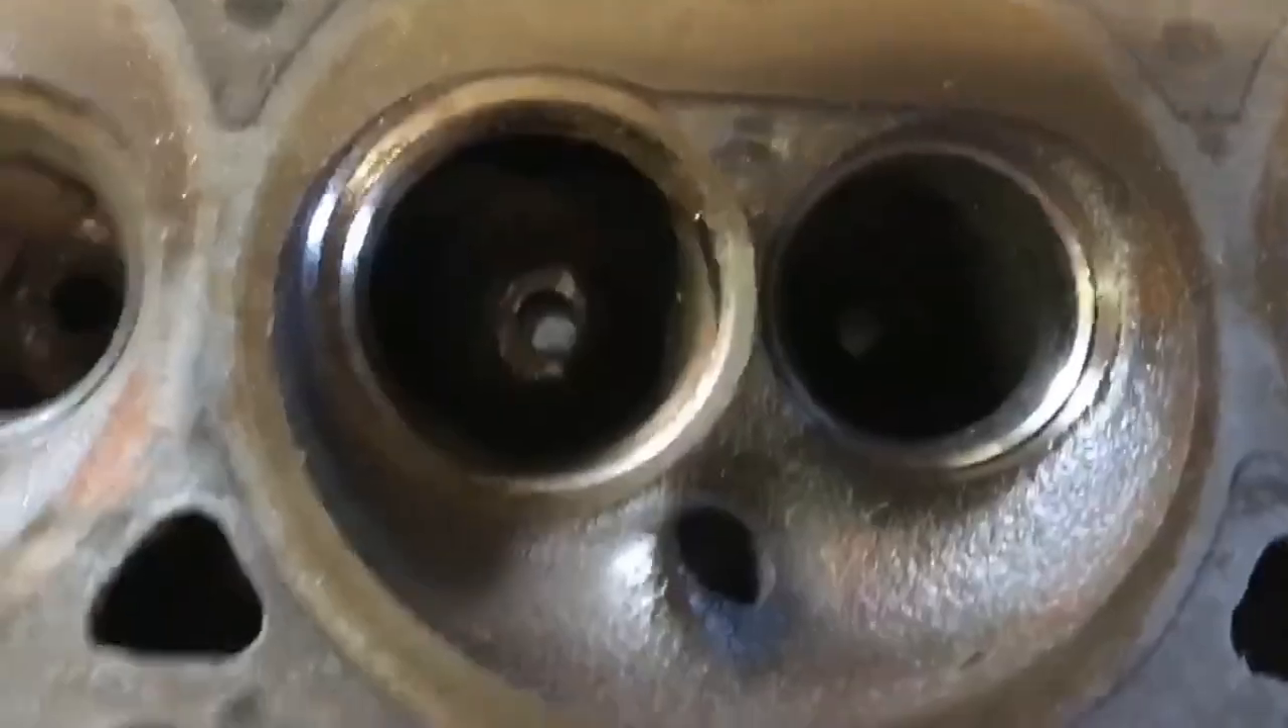This is the side with the valves removed.